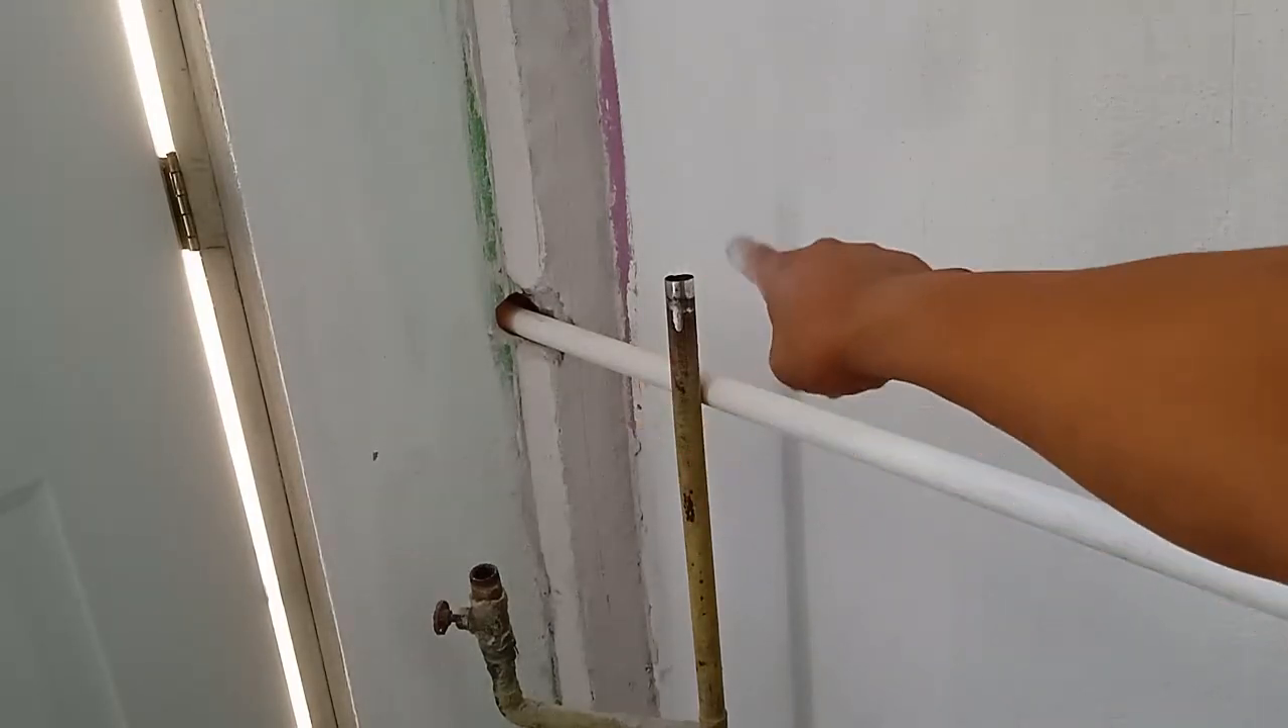Ya tenemos el hoyo y el tubo atravesando.